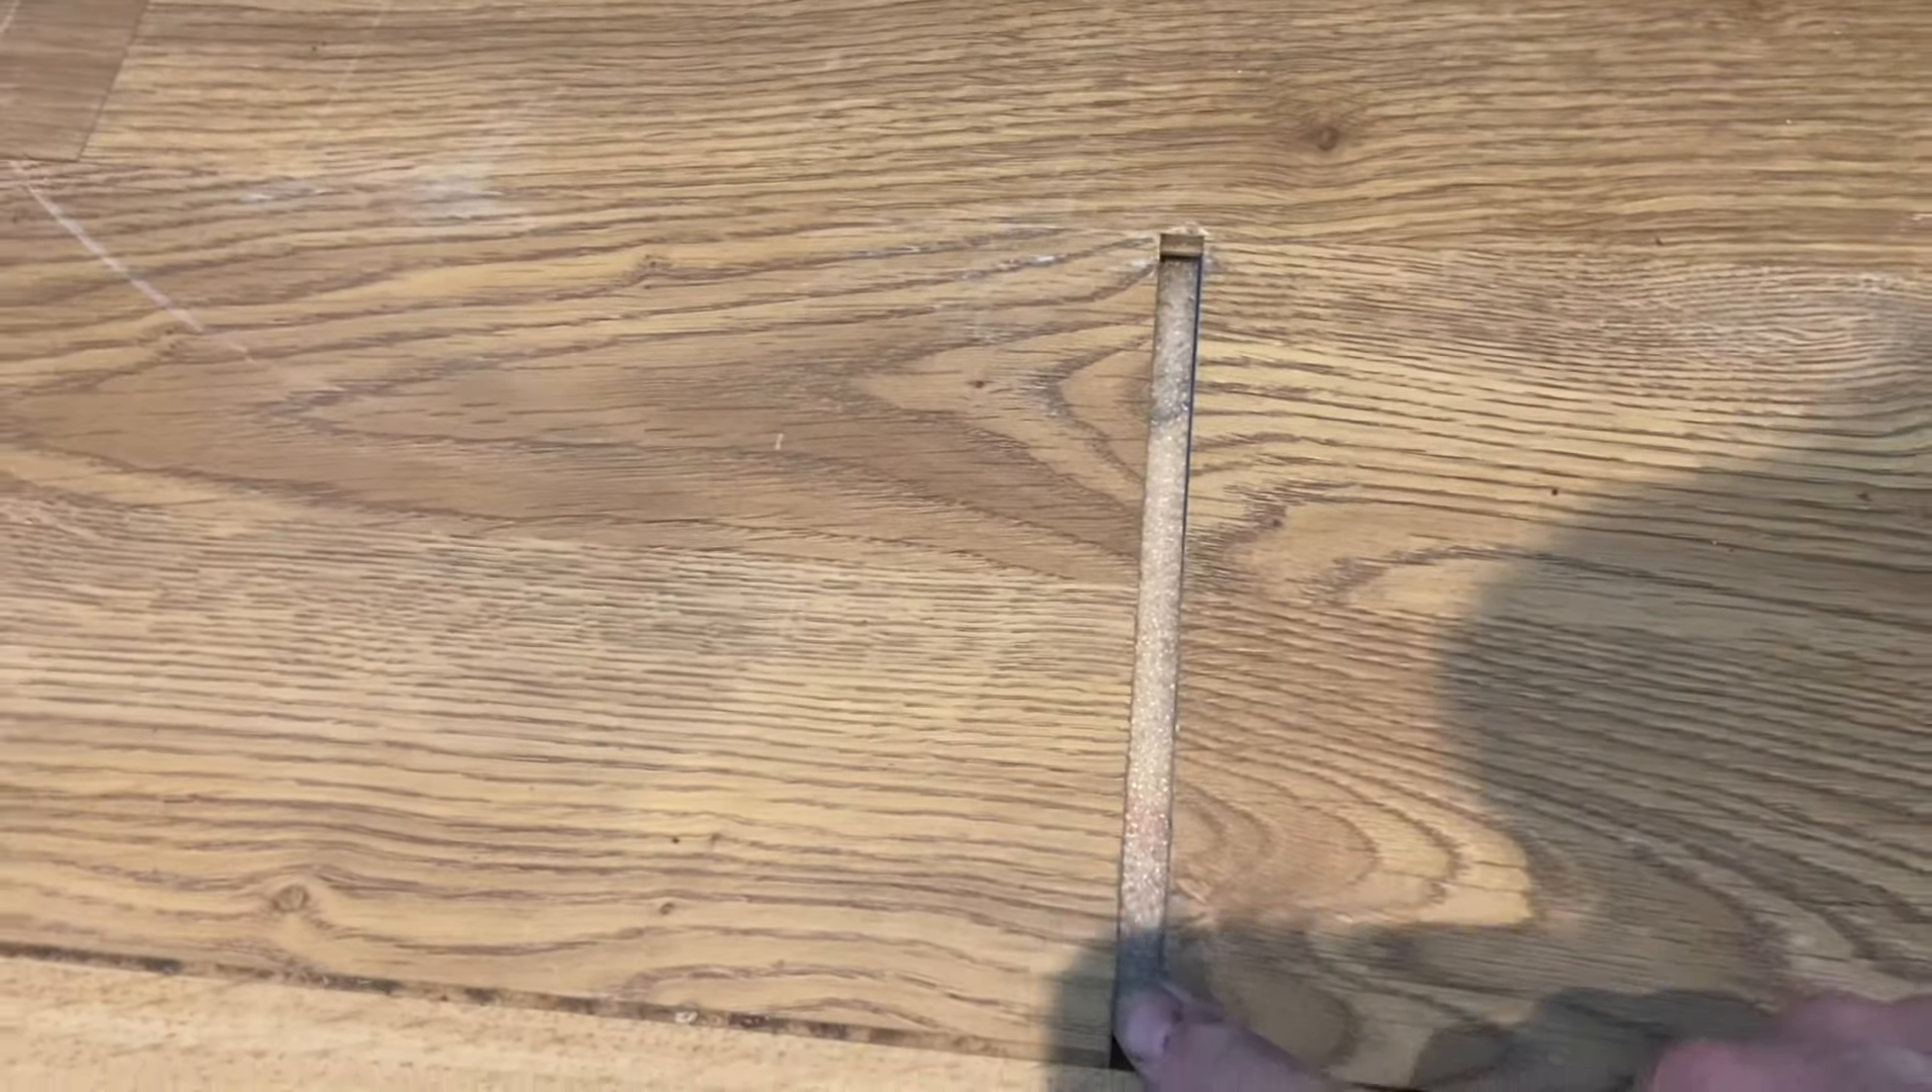We've got some floor in here which has got some pretty big gaps in at the minute.